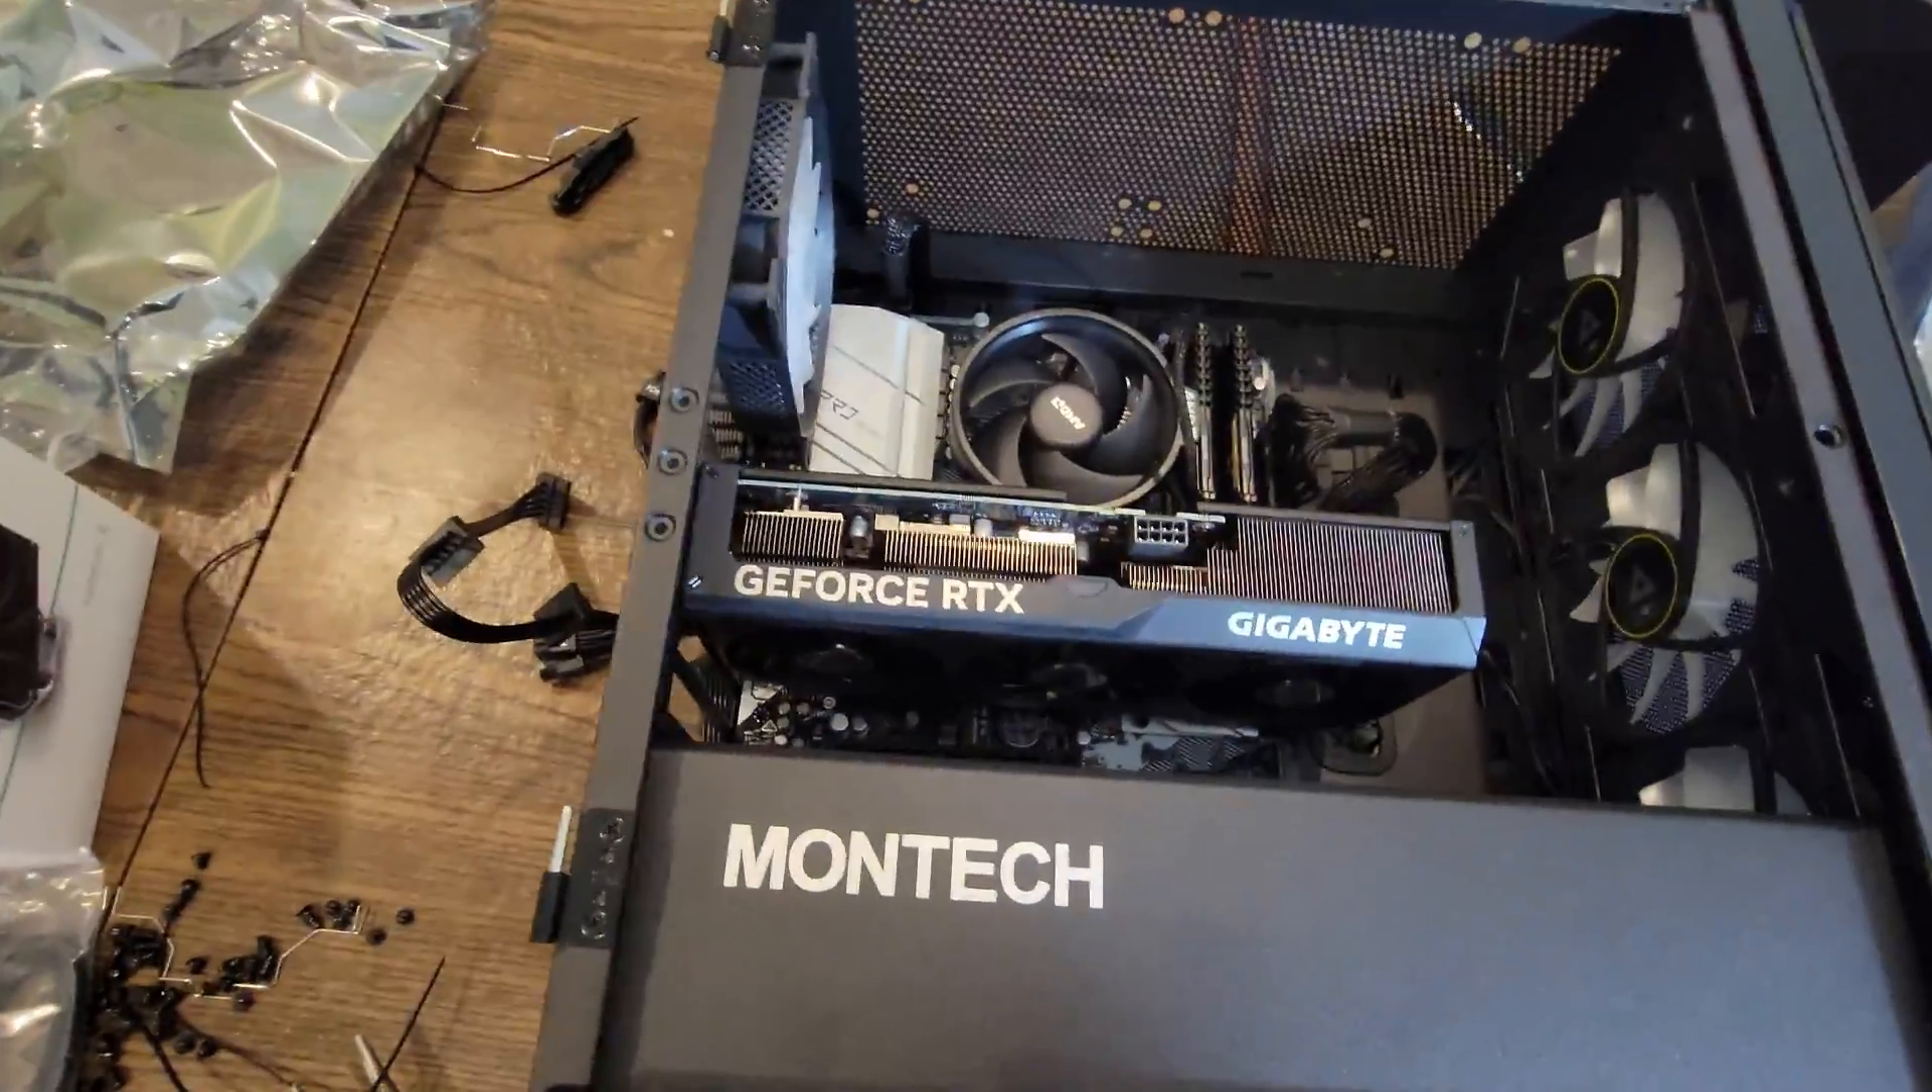I had to actually like put my camera down just for a second to get installed but you see gpu is installed.